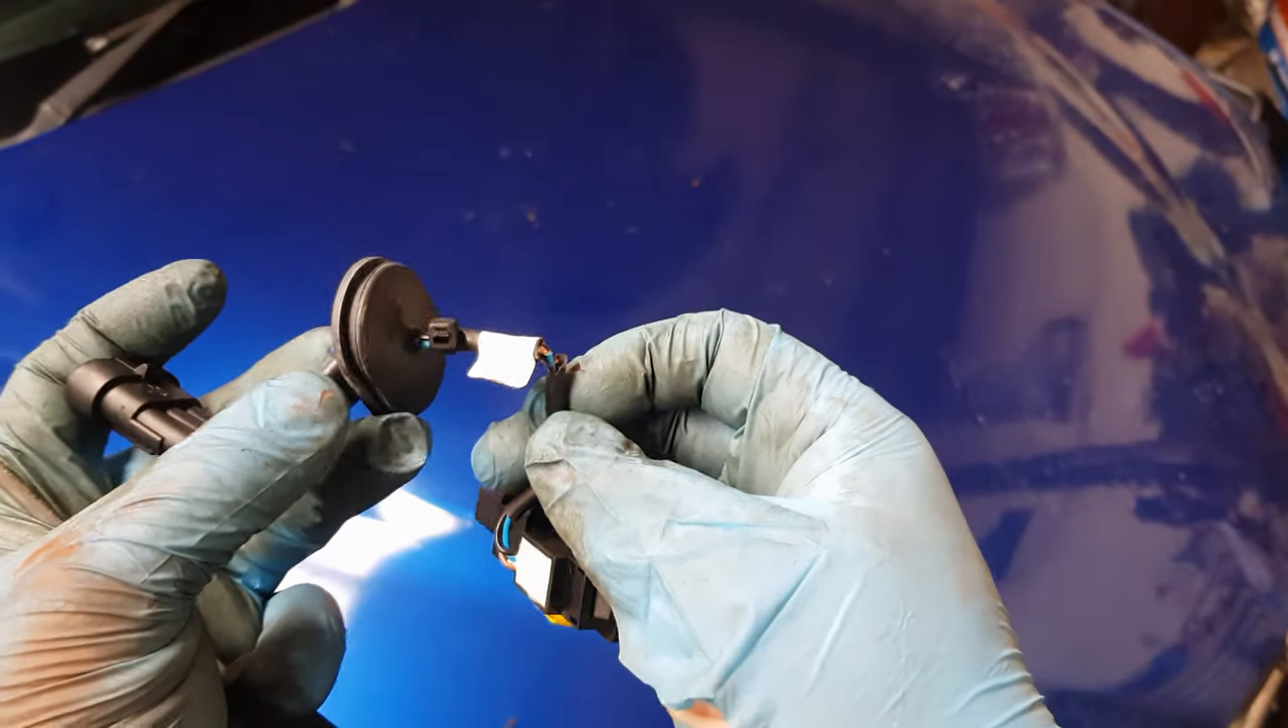Now the sensor's been removed from the car.